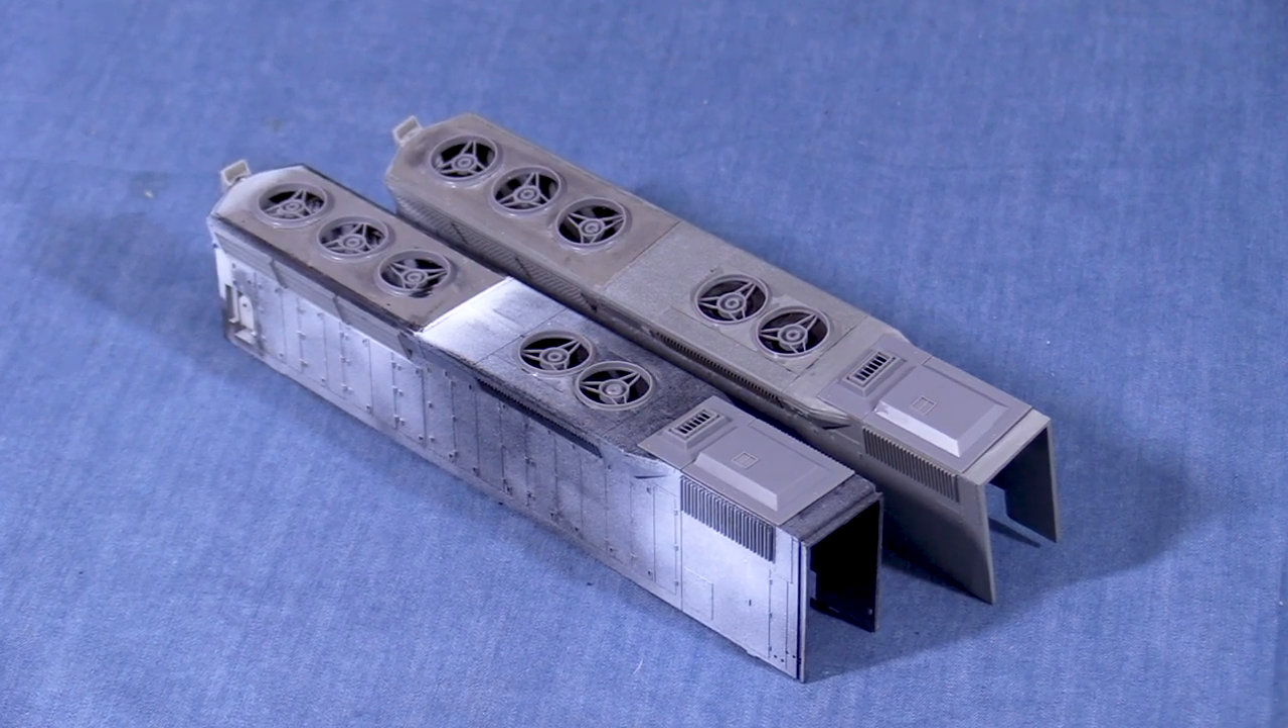Otherwise, the parts fit the same way as they did on 7482. Now both SD45 long hoods have all the major details applied.